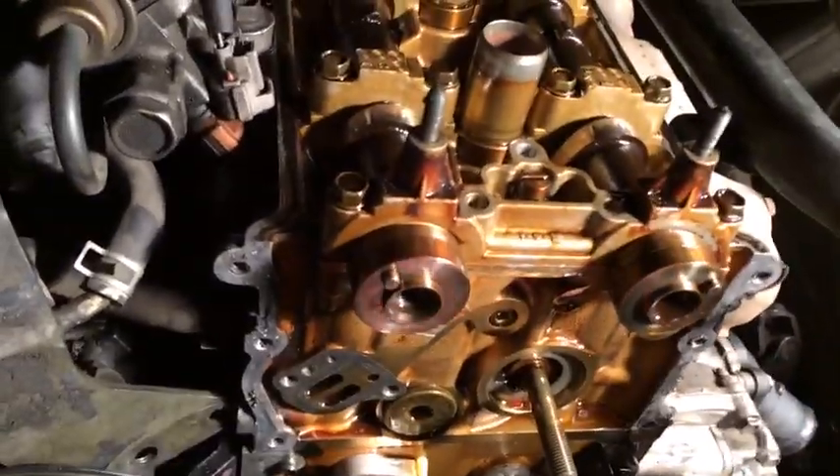We've gotten all the chains and sprockets off the top's done the front's done.